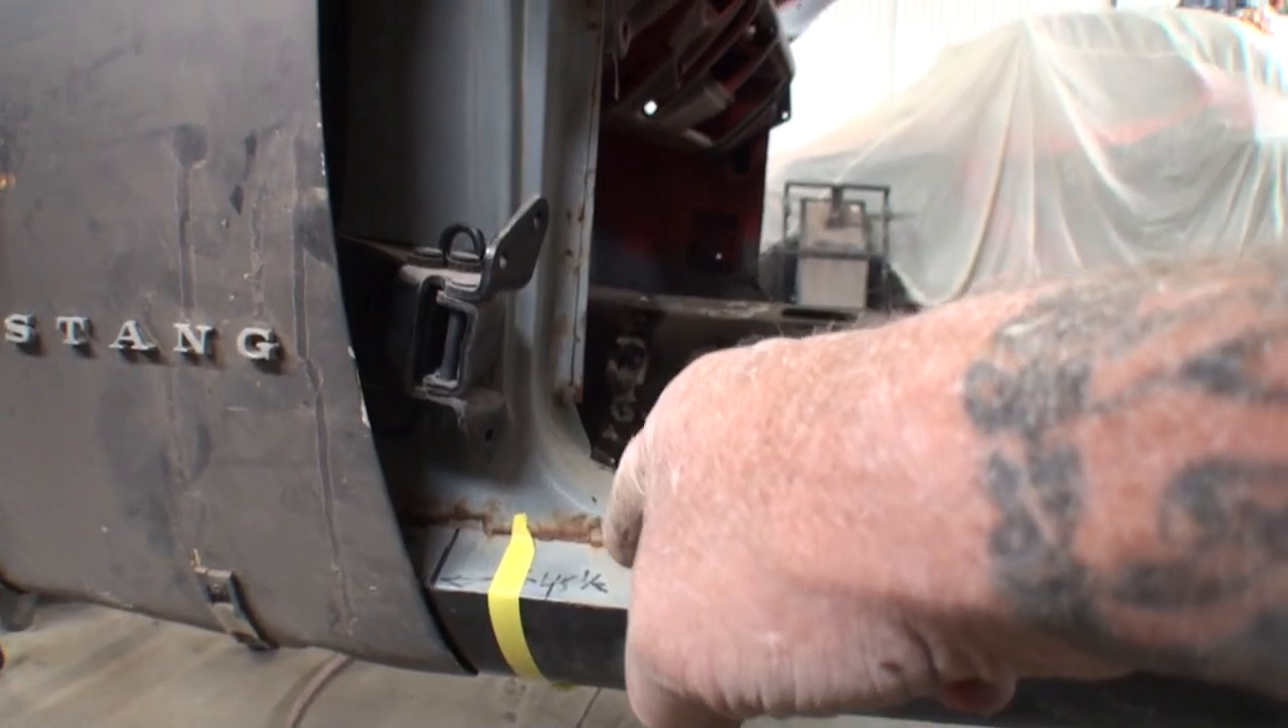You can kind of see how the fender overhangs on the rocker panel.